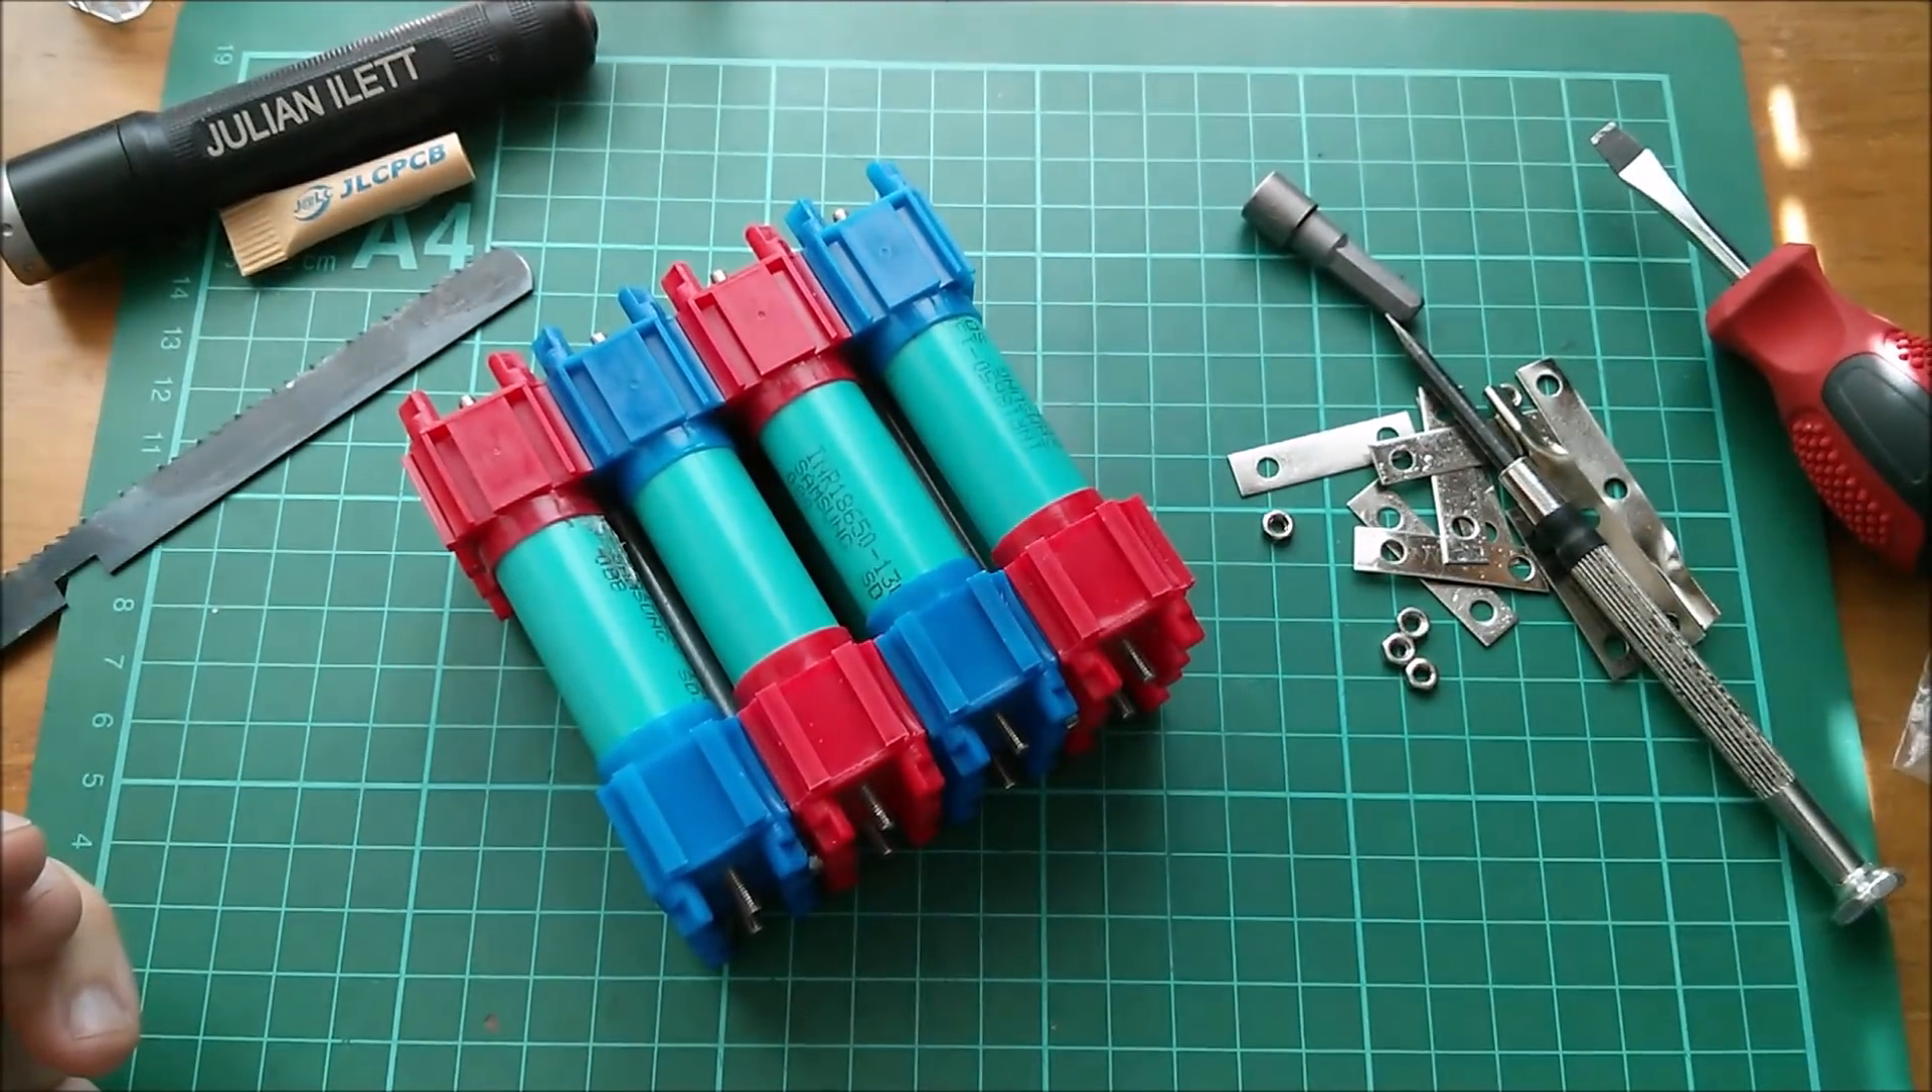And that's my completed, without the connections, of course, 4S2P battery pack ready to have the connections made.